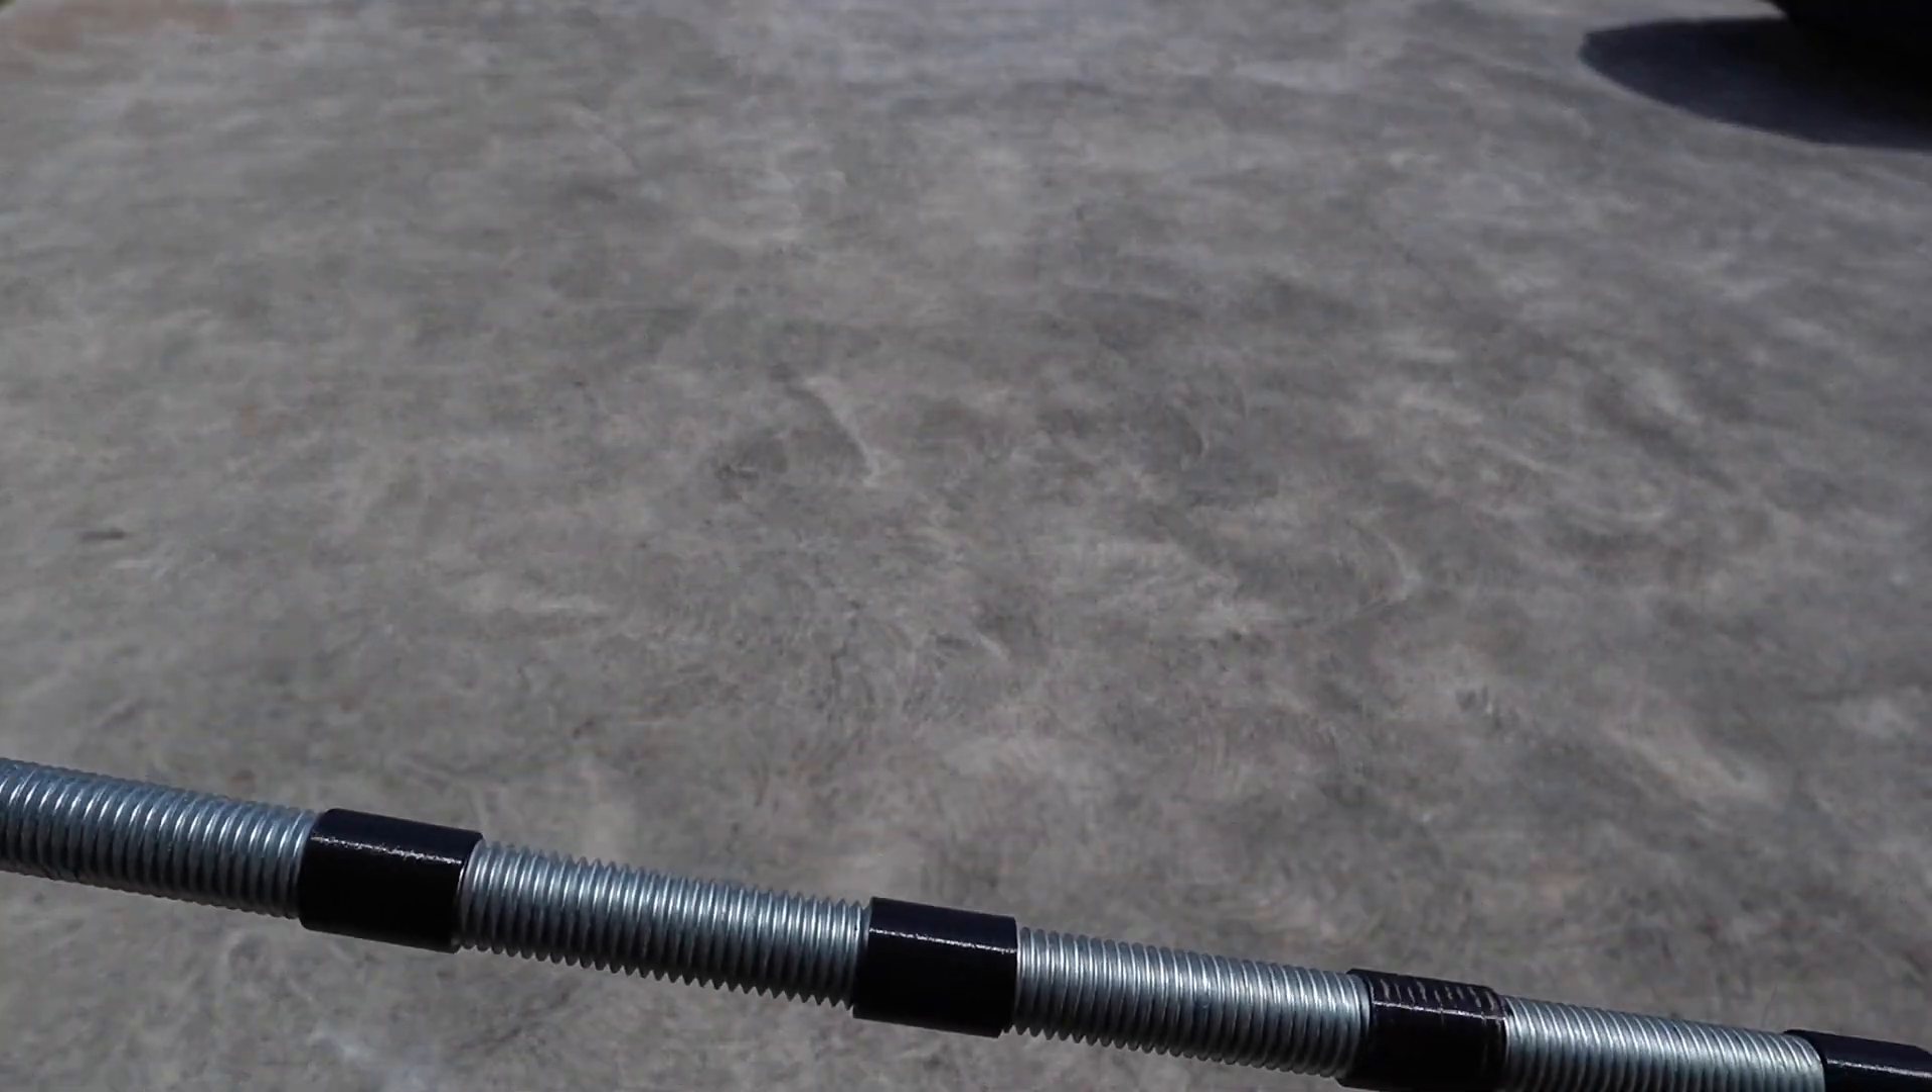We're going to thread a bunch of these on and get this pipe on and get ready for the wheels. Just like that all the spacers are neatly on the rod.